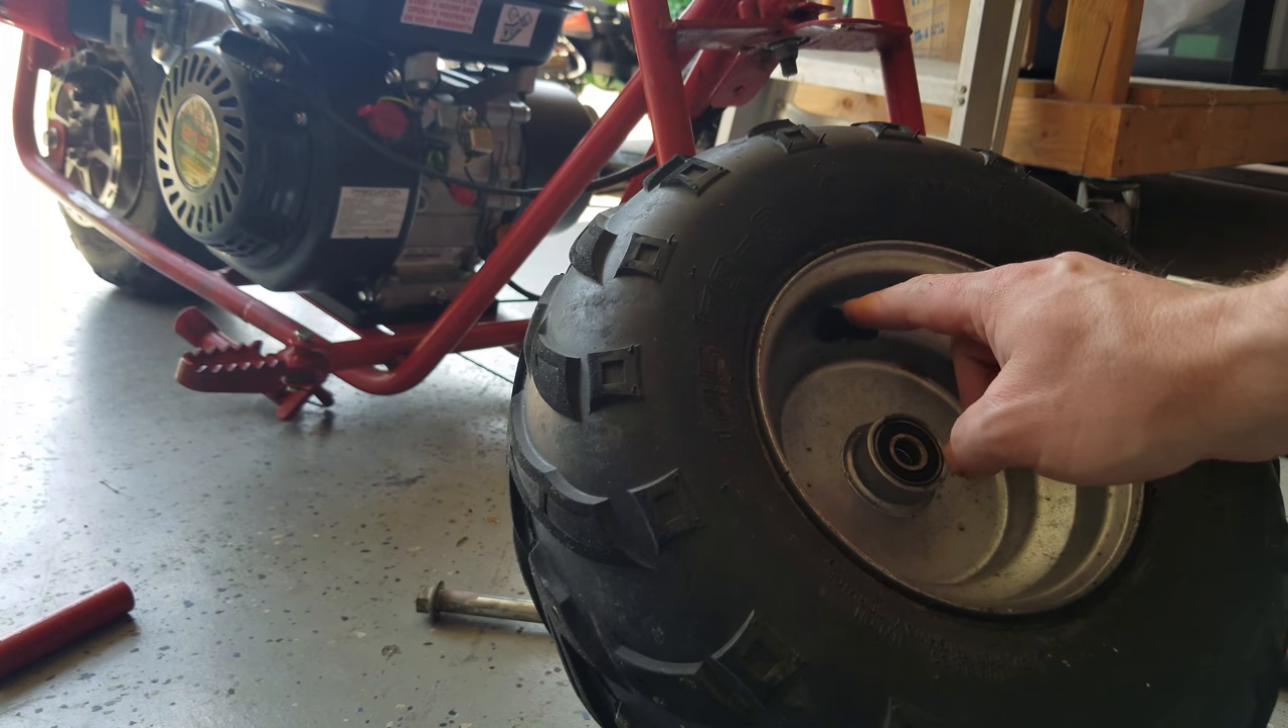Castle nut off. Got our wheel off.